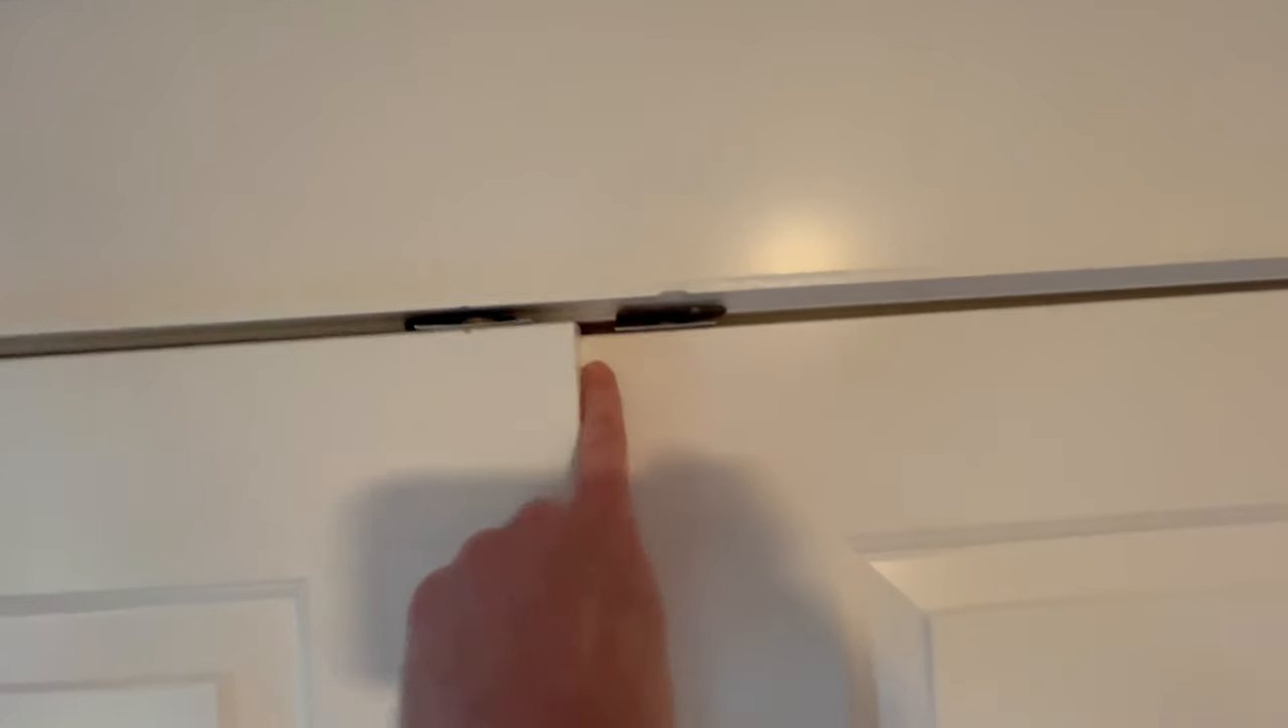Look at that they don't close they don't work look at that left door is a quarter inch taller than the right door.